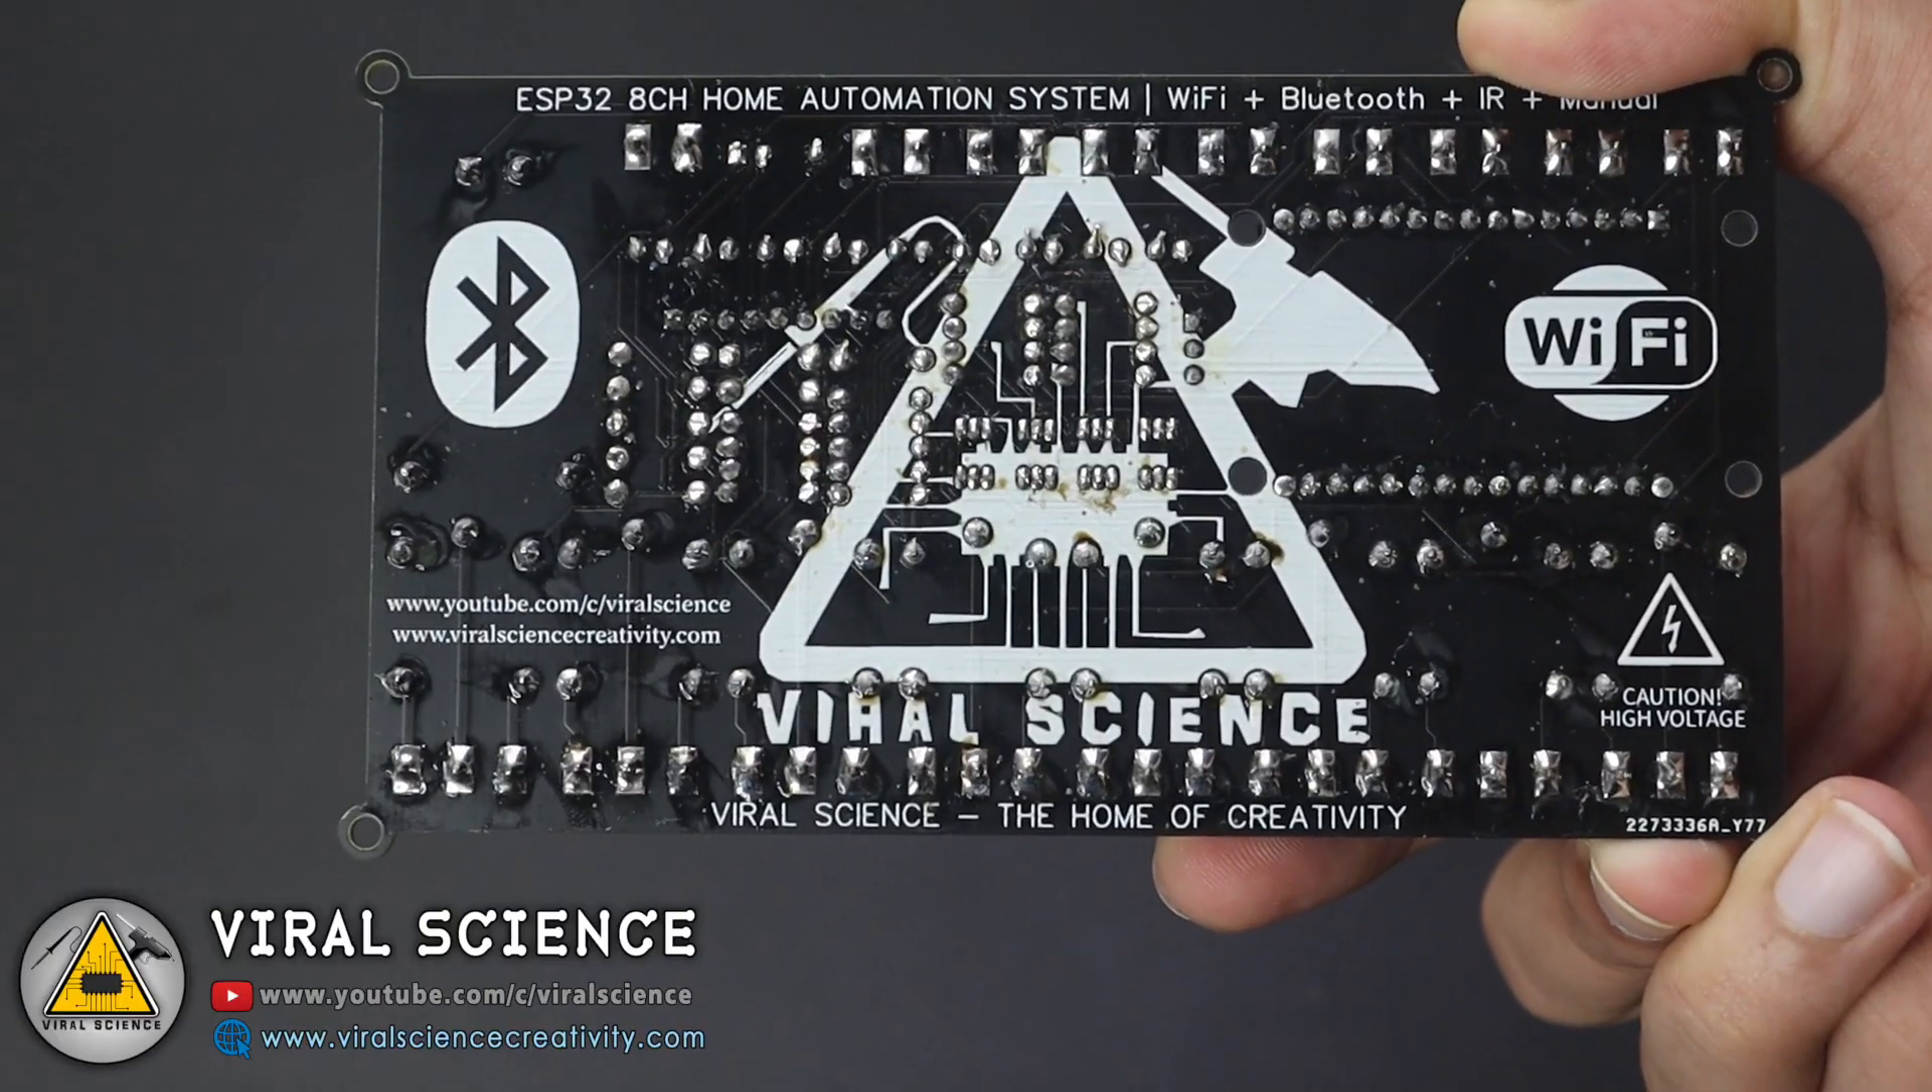So now I have soldered all the components on our PCB board.